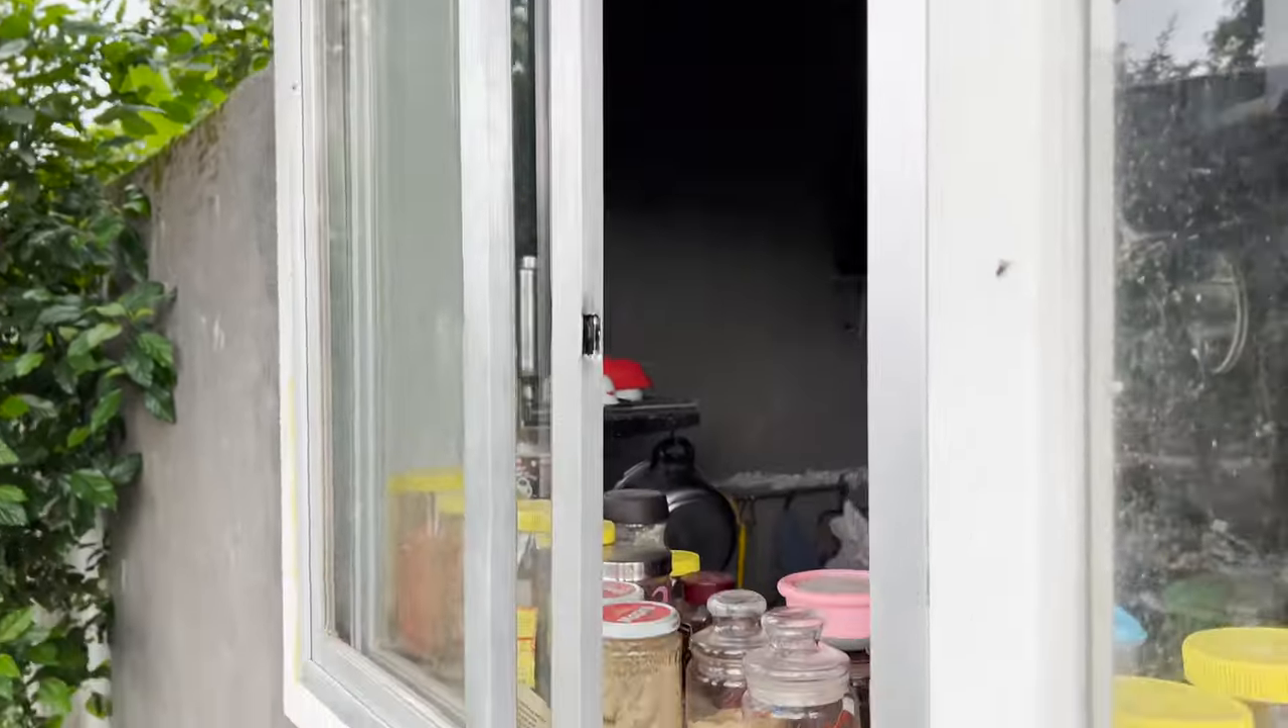This is the look of the window after we have installed it, this is actually I am taking the video after two weeks and I just screwed it using self-tapping screws directly to this metal frames.